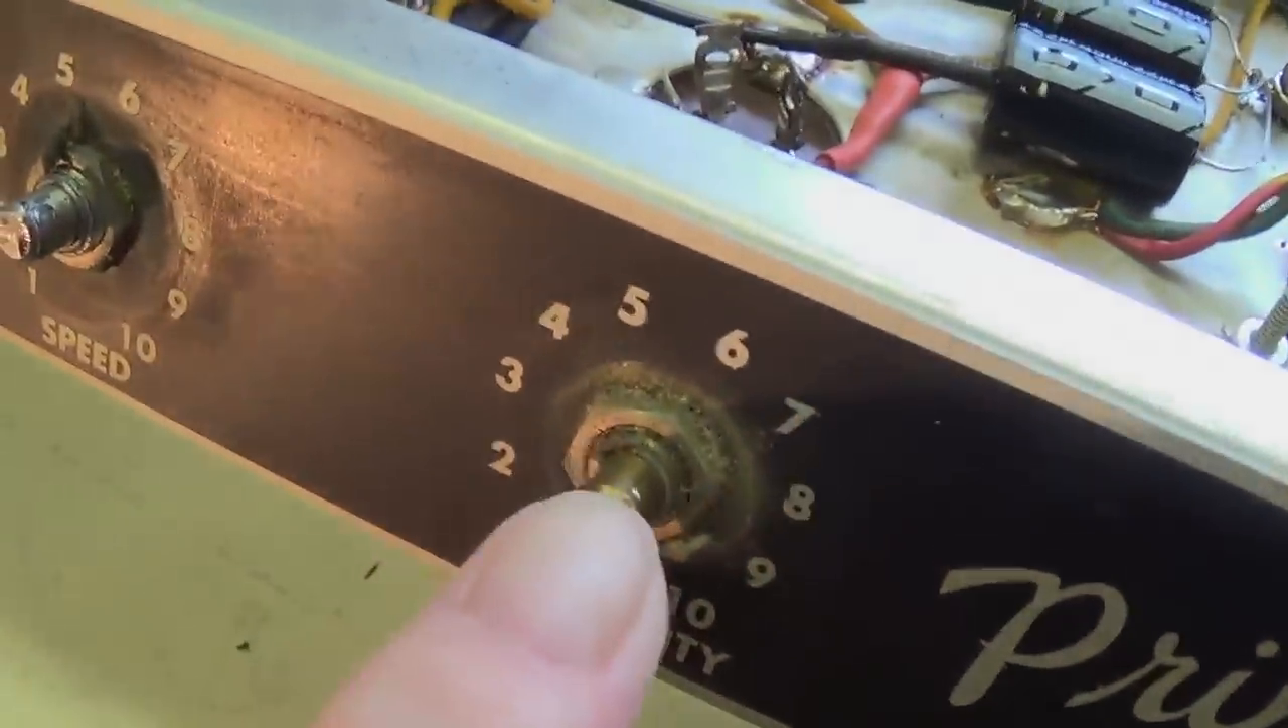On the cosmetic front, I've removed the knobs.